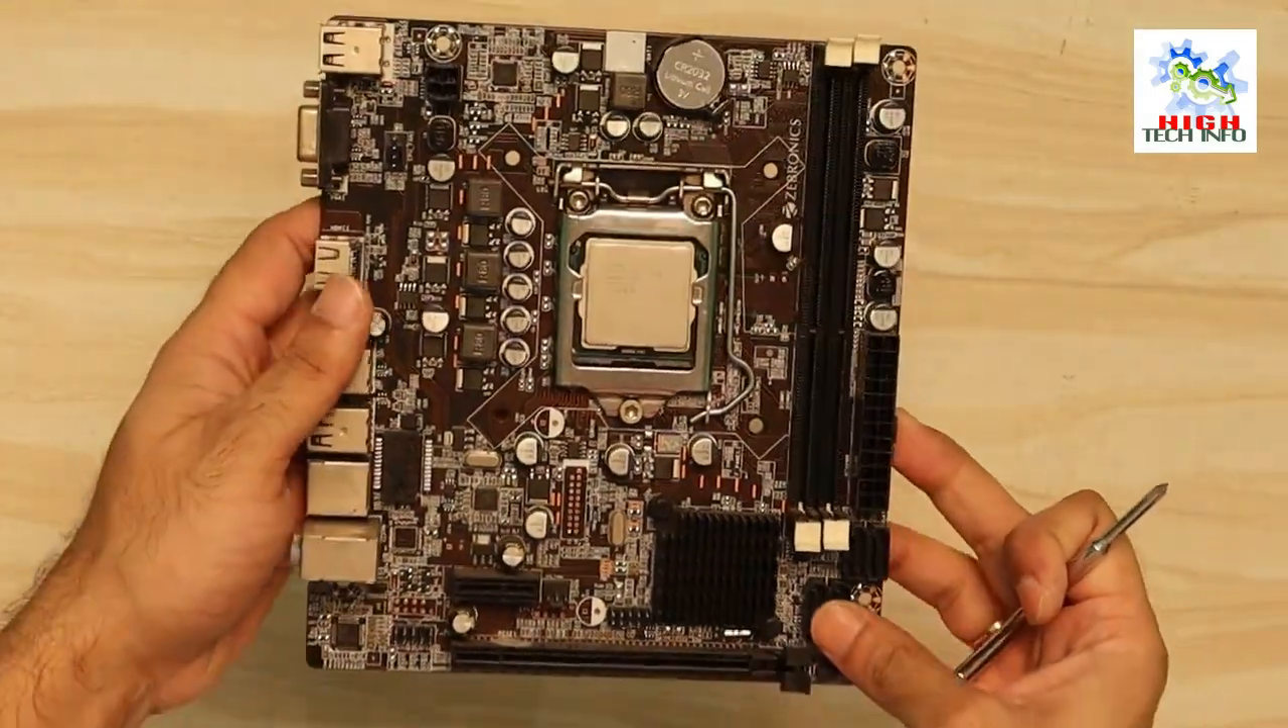तो आप देख सकते हैं हमने इस Motherboard में प्रोसेसर को लगा लिया है।